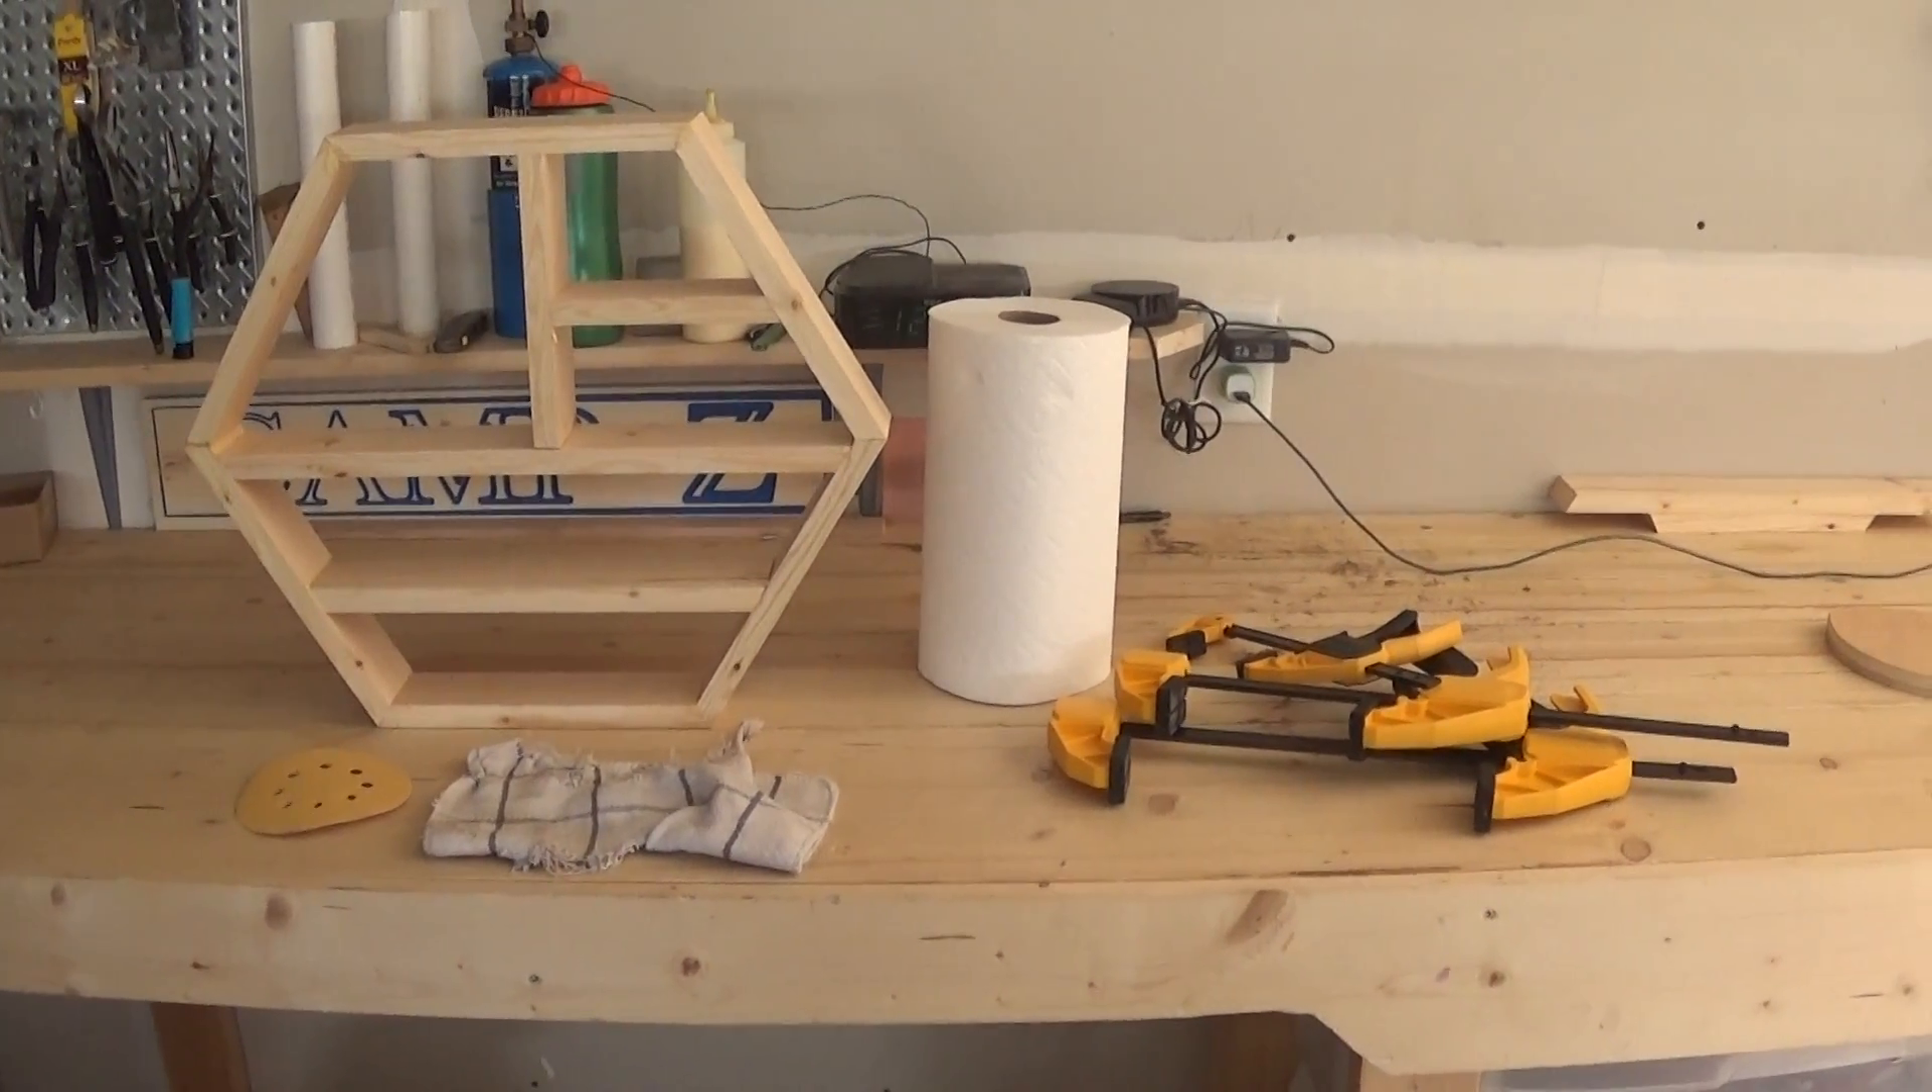Alrighty, so I've declamped our shelf here and I've stood it up and all the pieces are still stuck together.